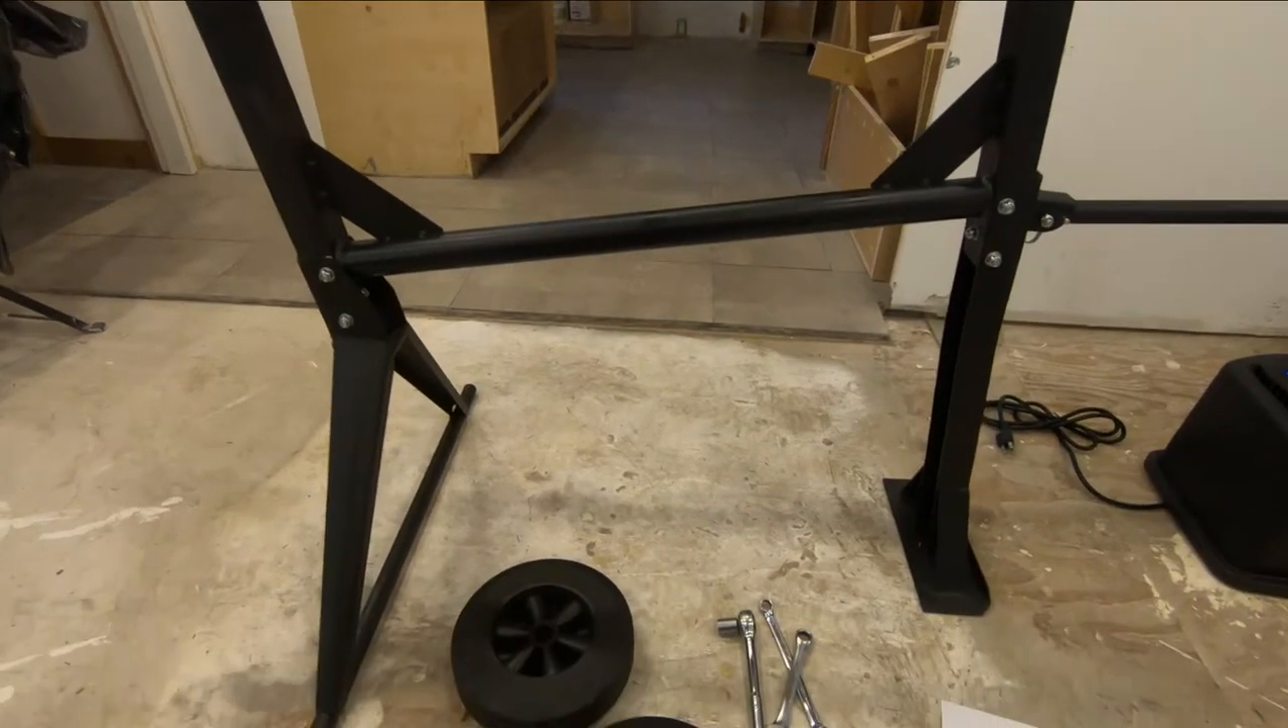Okay so I got the frame together like that next I'm going to put the wheels on and the wheels say bag number eight.